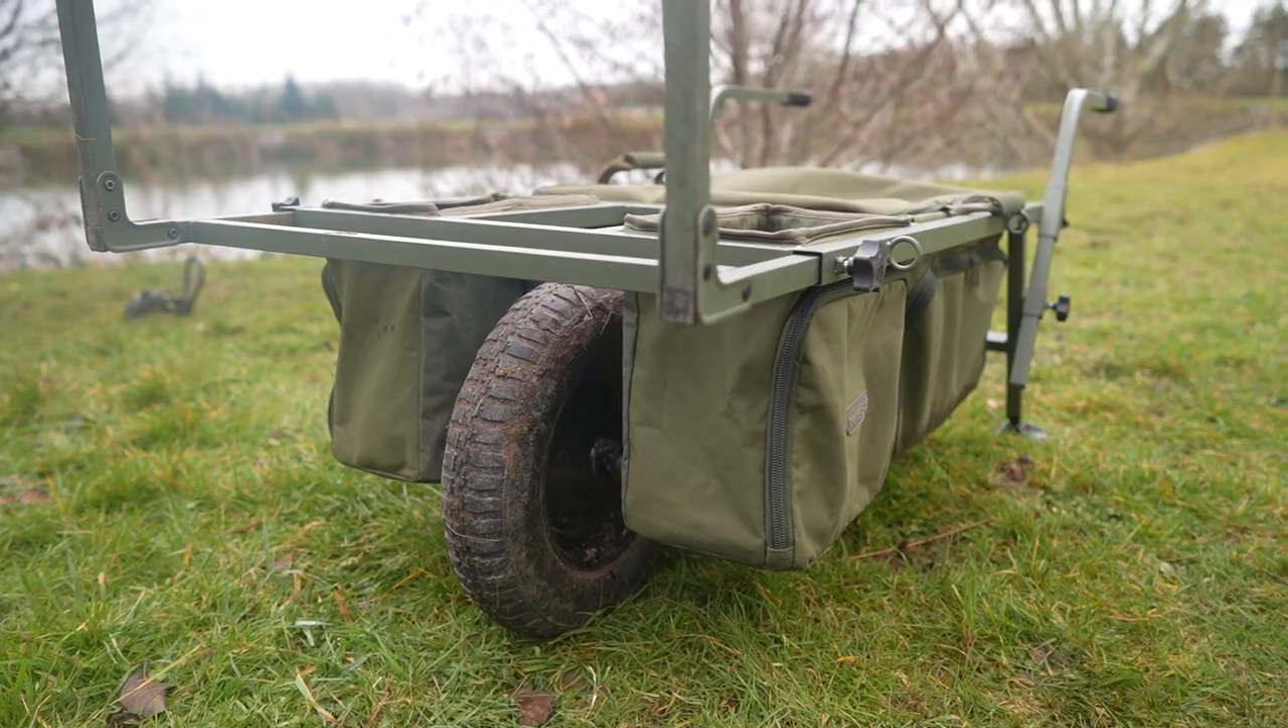There you go, that's the Xtrail Compact Barrow fully assembled and ready to go.